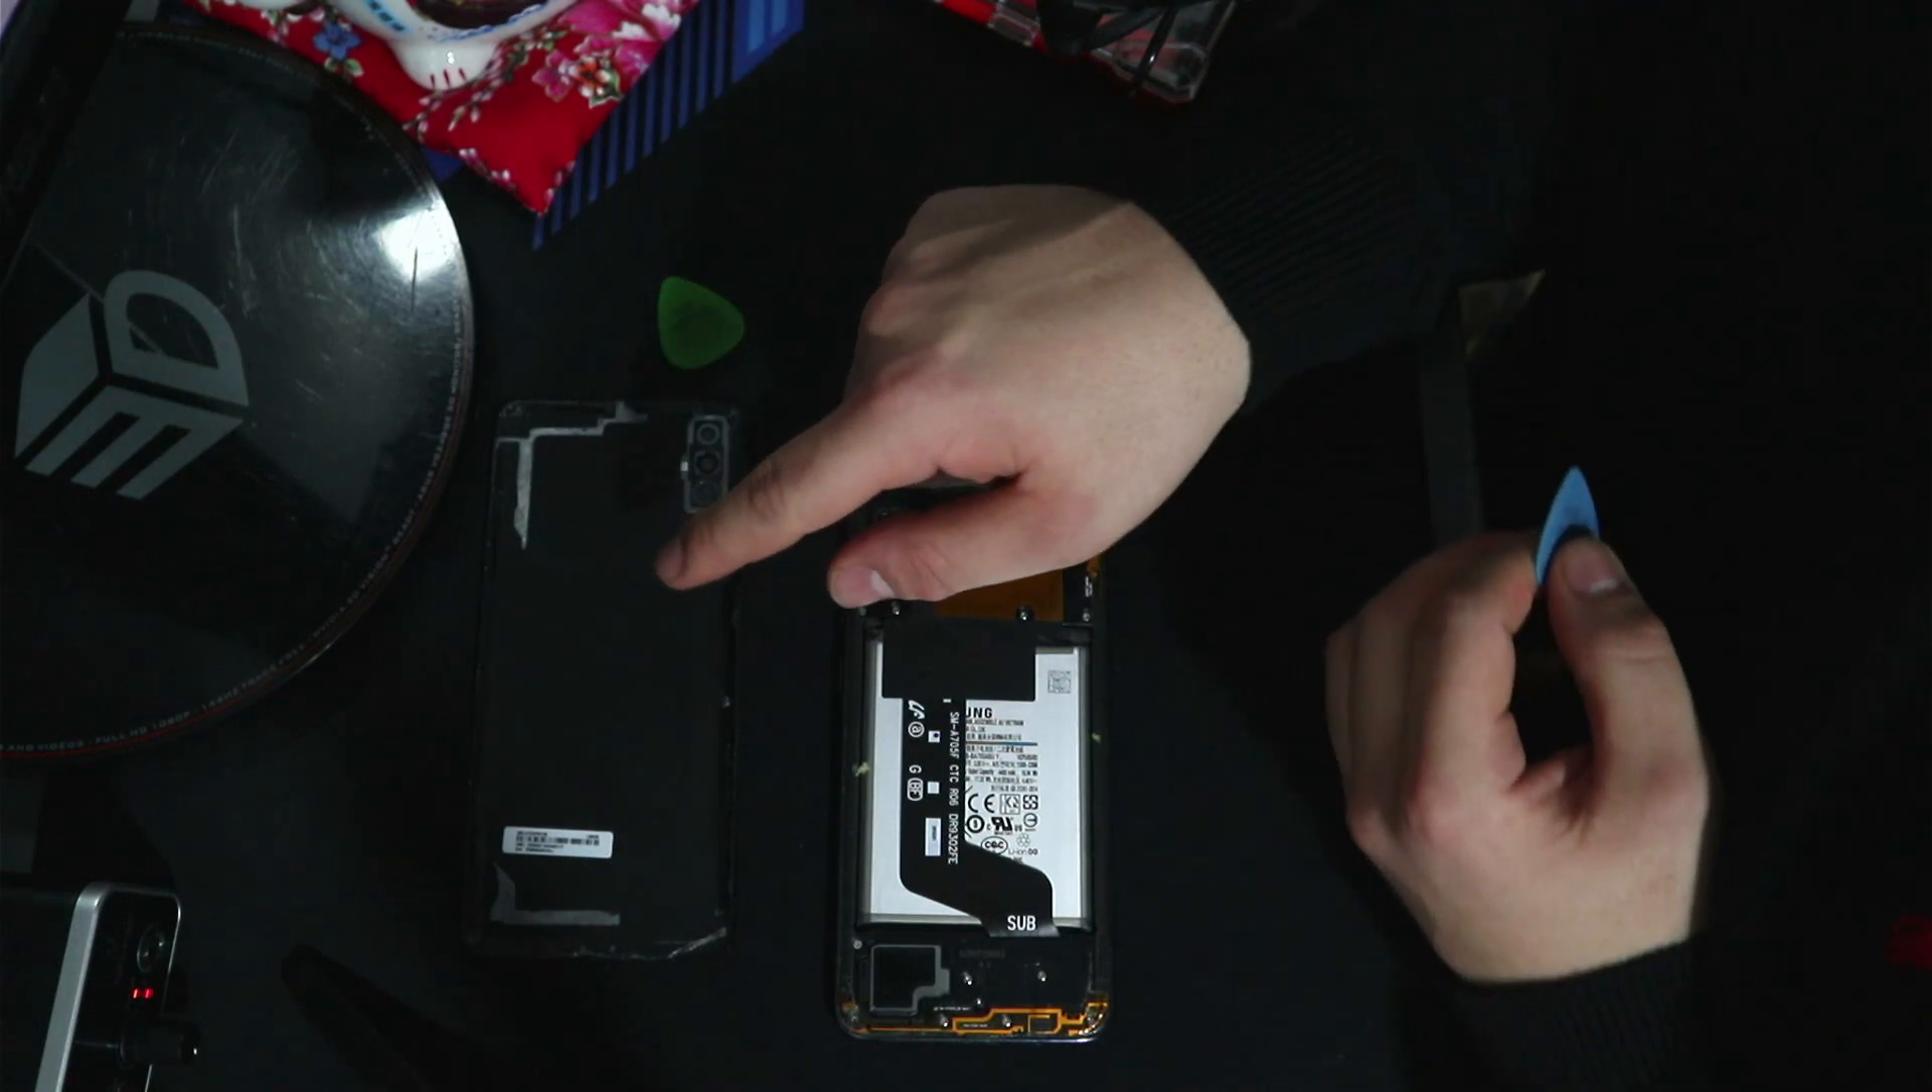Wow and look just like that with a simple bit of um elbow grease and a little bit of force there you go you got the back cover off.